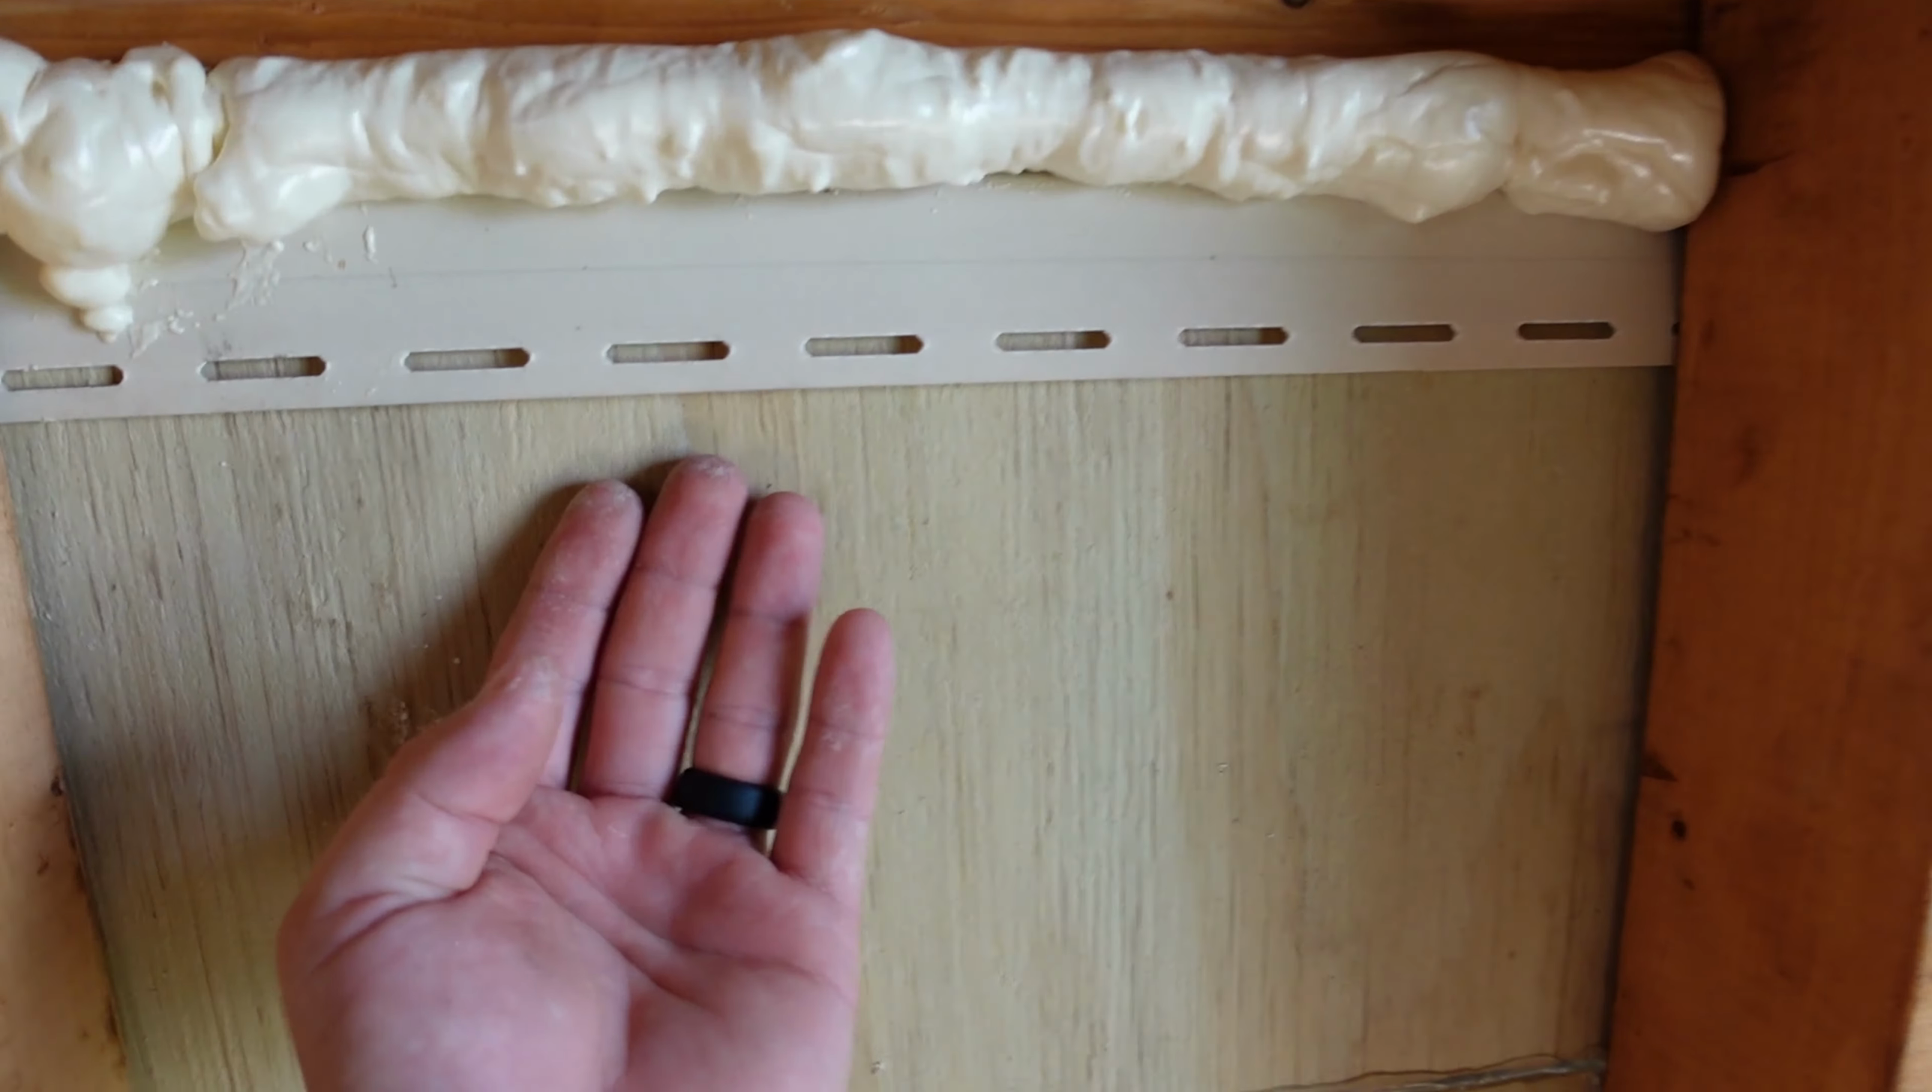I'm giving us a little bit of a gap at the bottom. We're not going to involve the seam or anything else up top there, but you can actually see, you see how the plywood goes up into this trim works out really nicely.